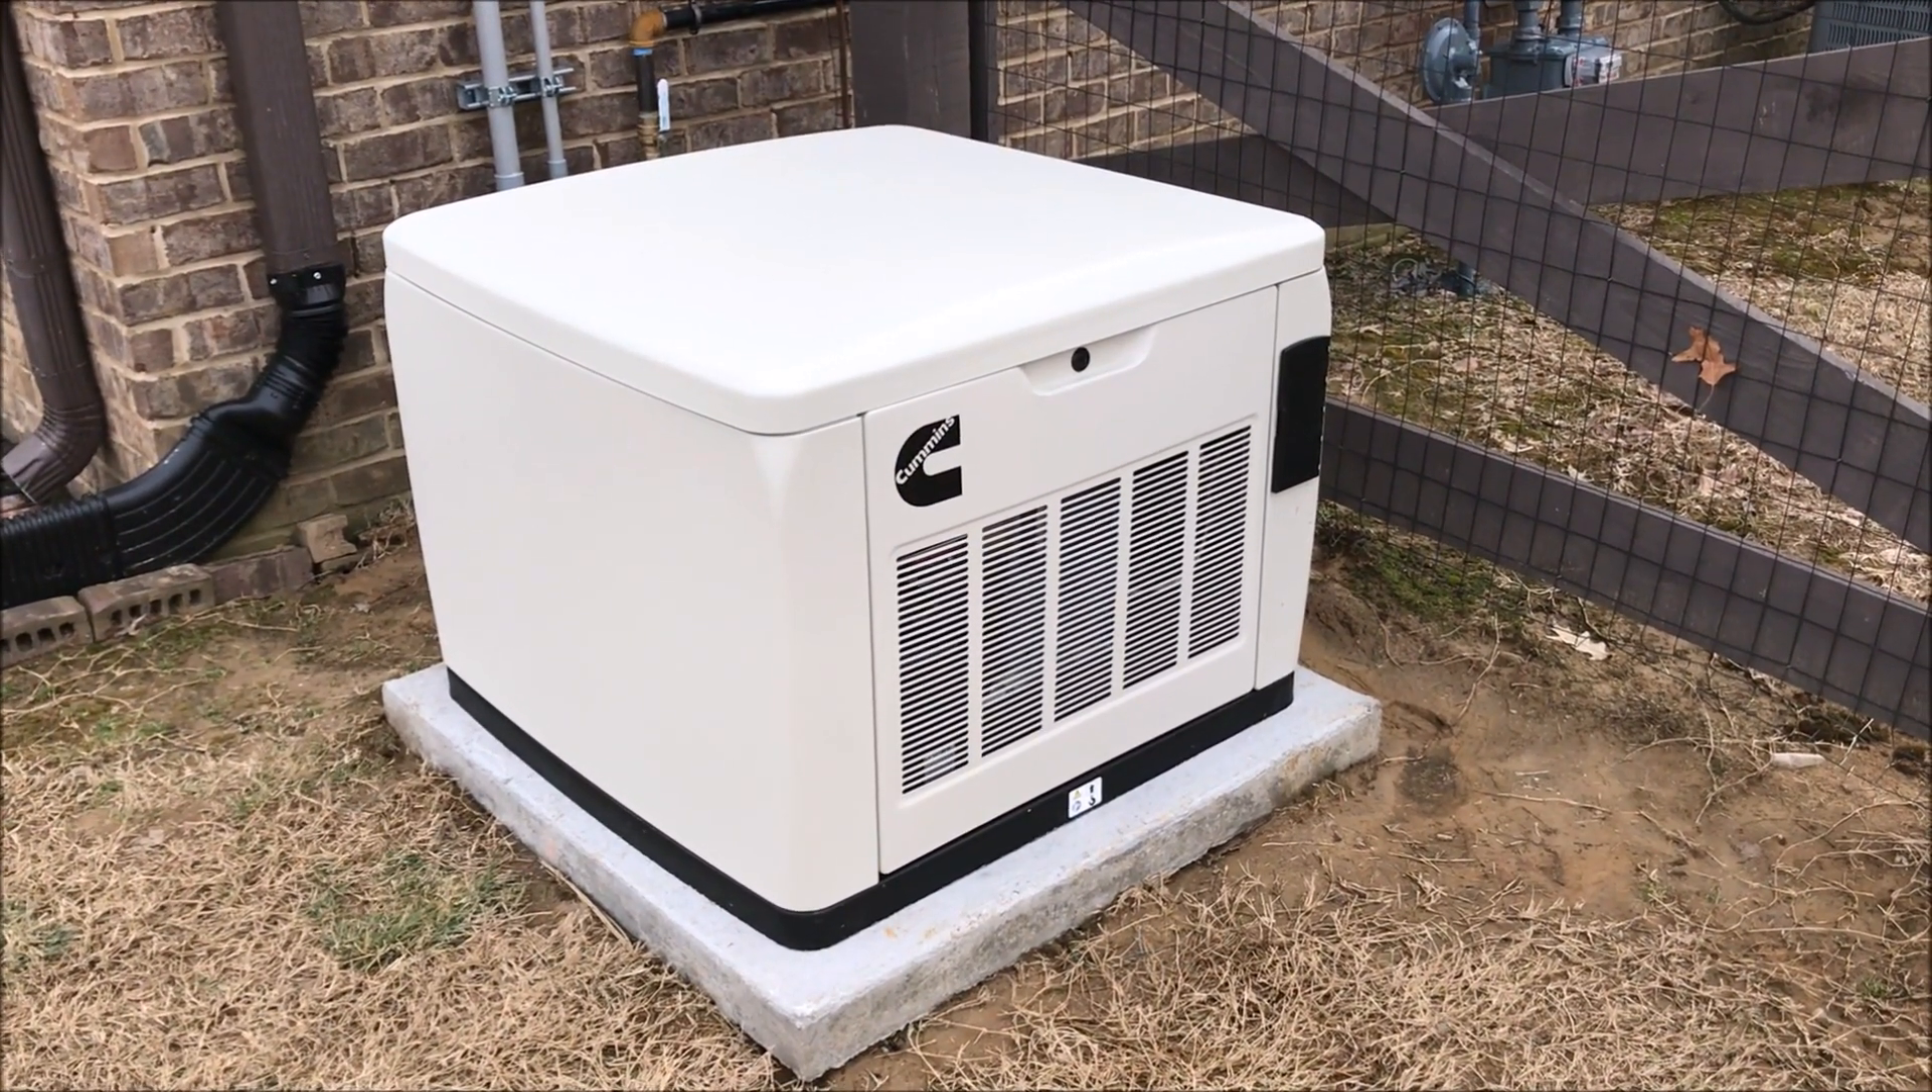We finally got our Cummins RS -20A installed. Everything's hooked up and ready to go.